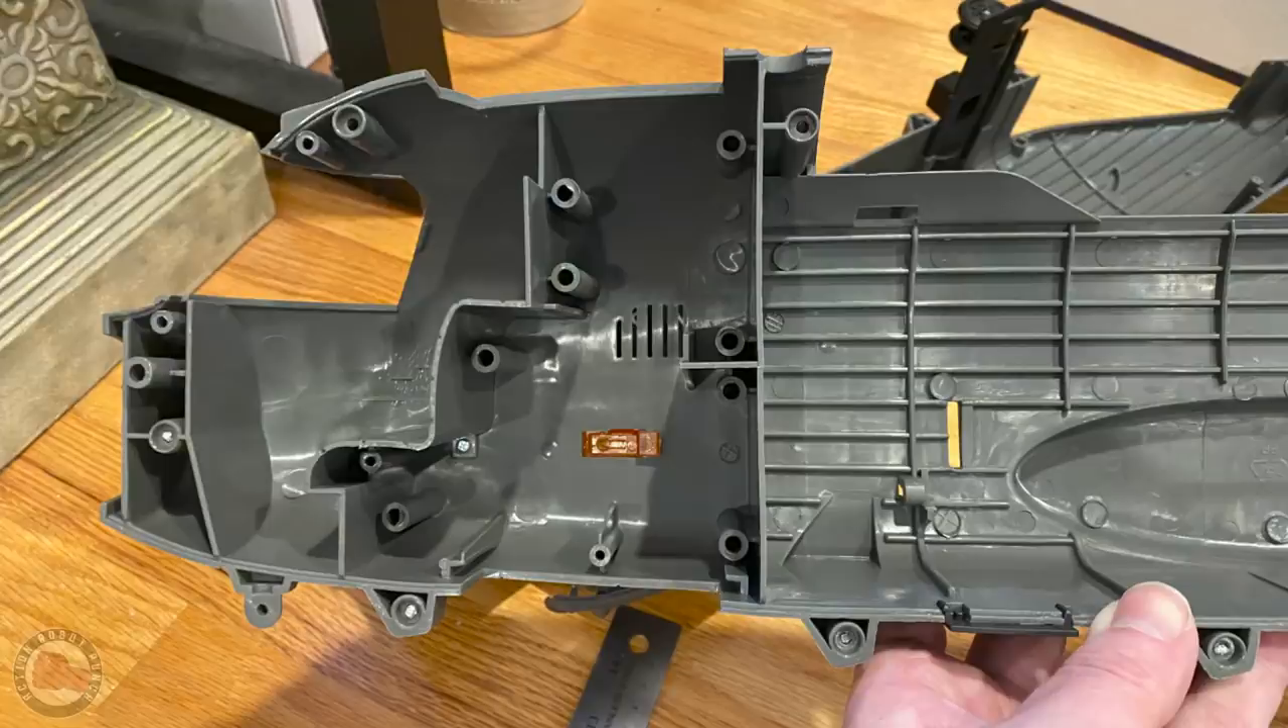I also removed the electronics, and that left a big void in the hull.